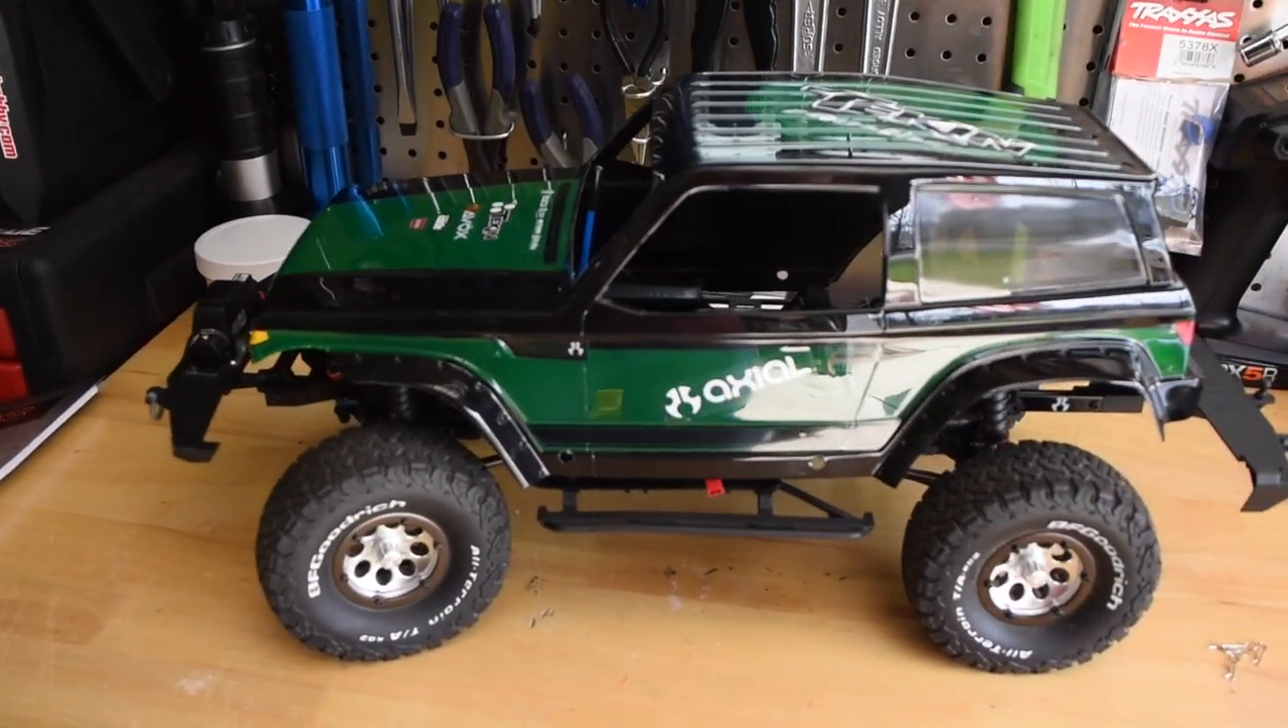Yeah, so the chassis is a little longer than the body, but it does kind of look cool.